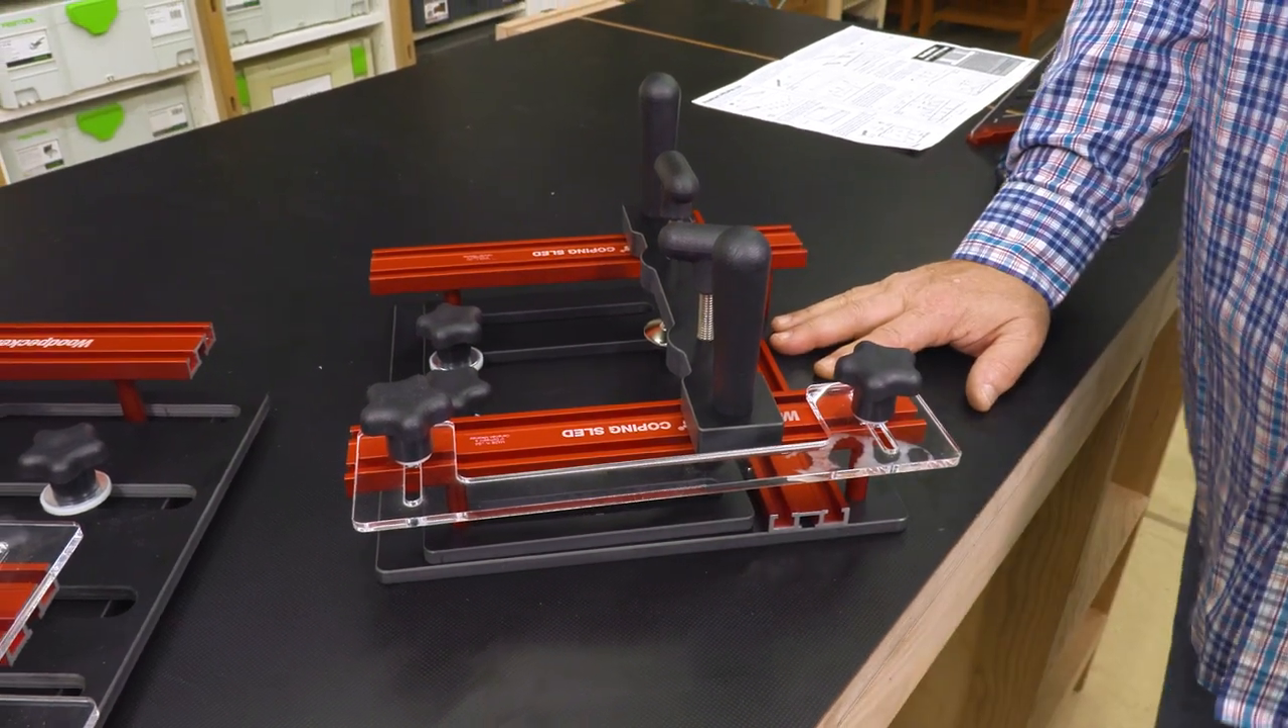Two shorter hex head bolts in the edge of the track, drop on the clear plastic guide, nylon washer, a couple knobs, and our coping sled is fully assembled and we're ready to go to work.